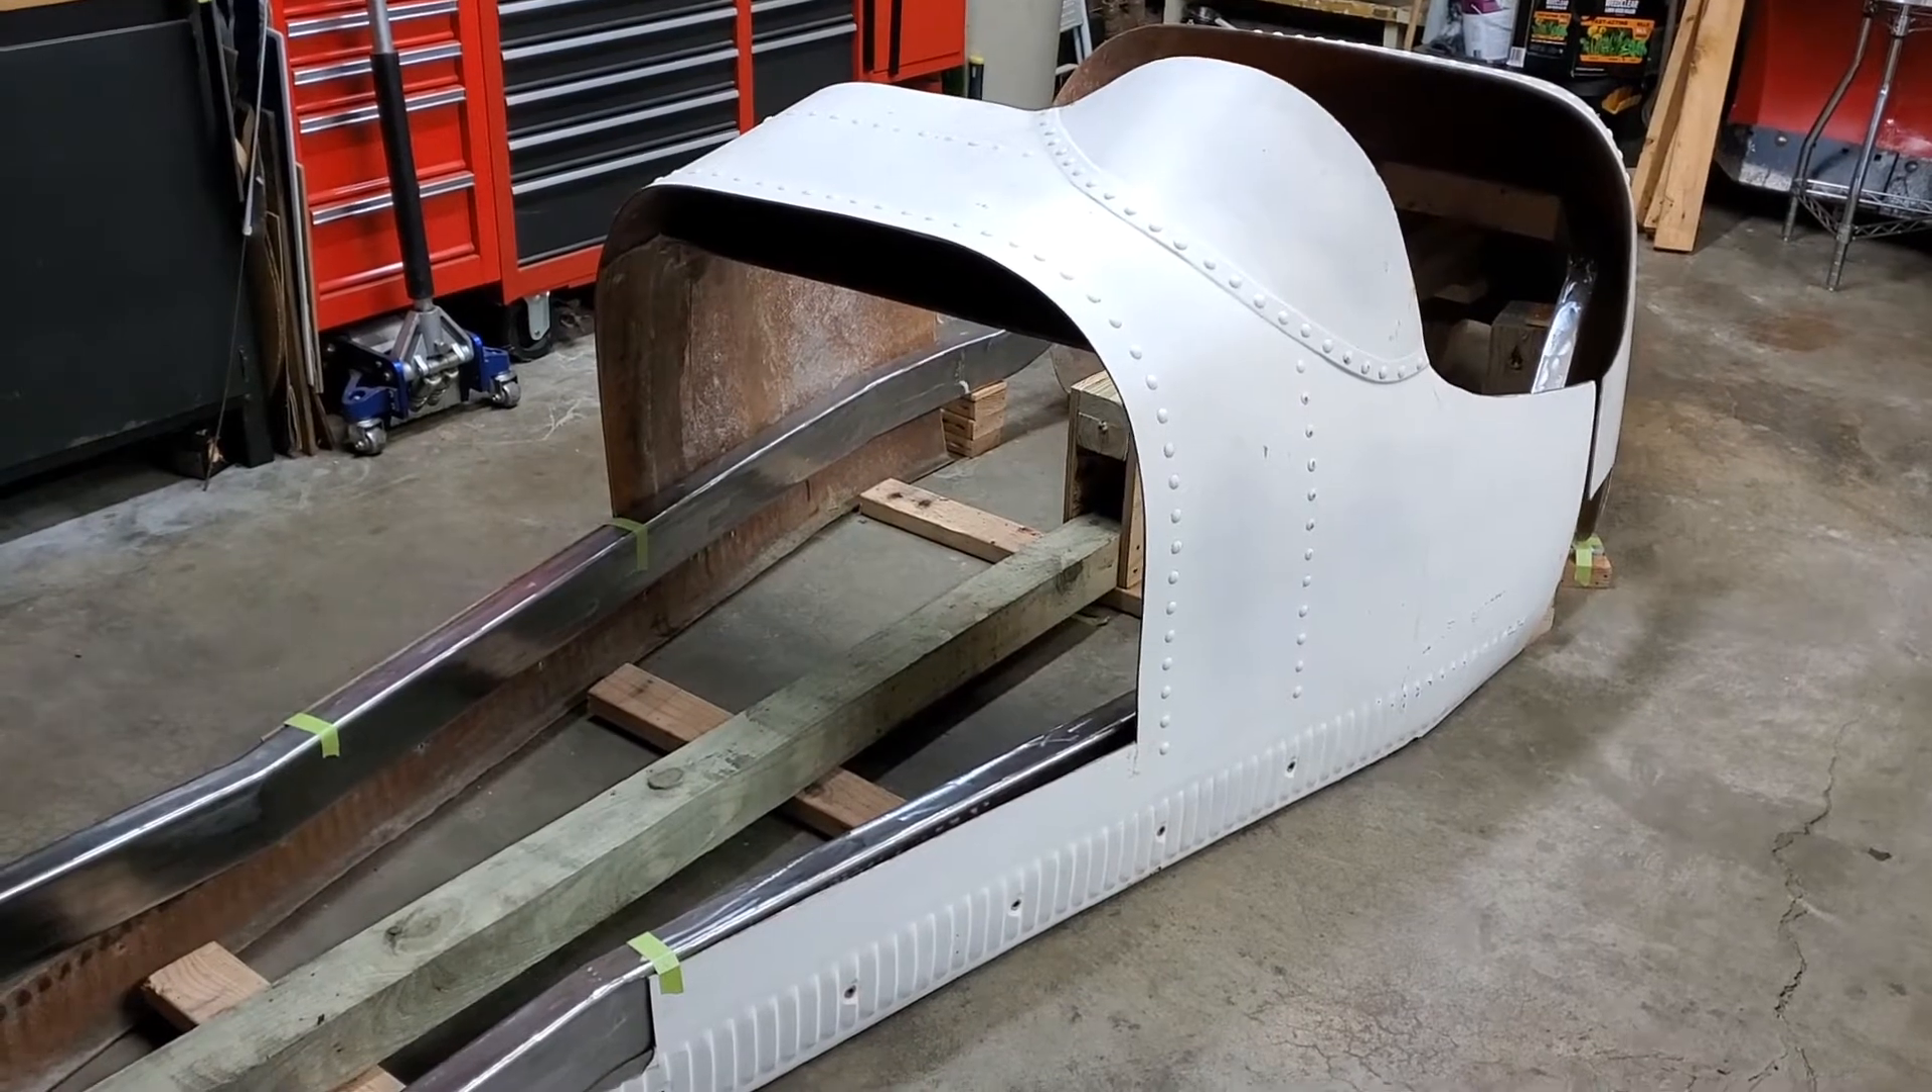As you can see, the body has been trimmed compared to how it was when I first got it, and the frame rails have been set into place for the first time, which is pretty exciting.